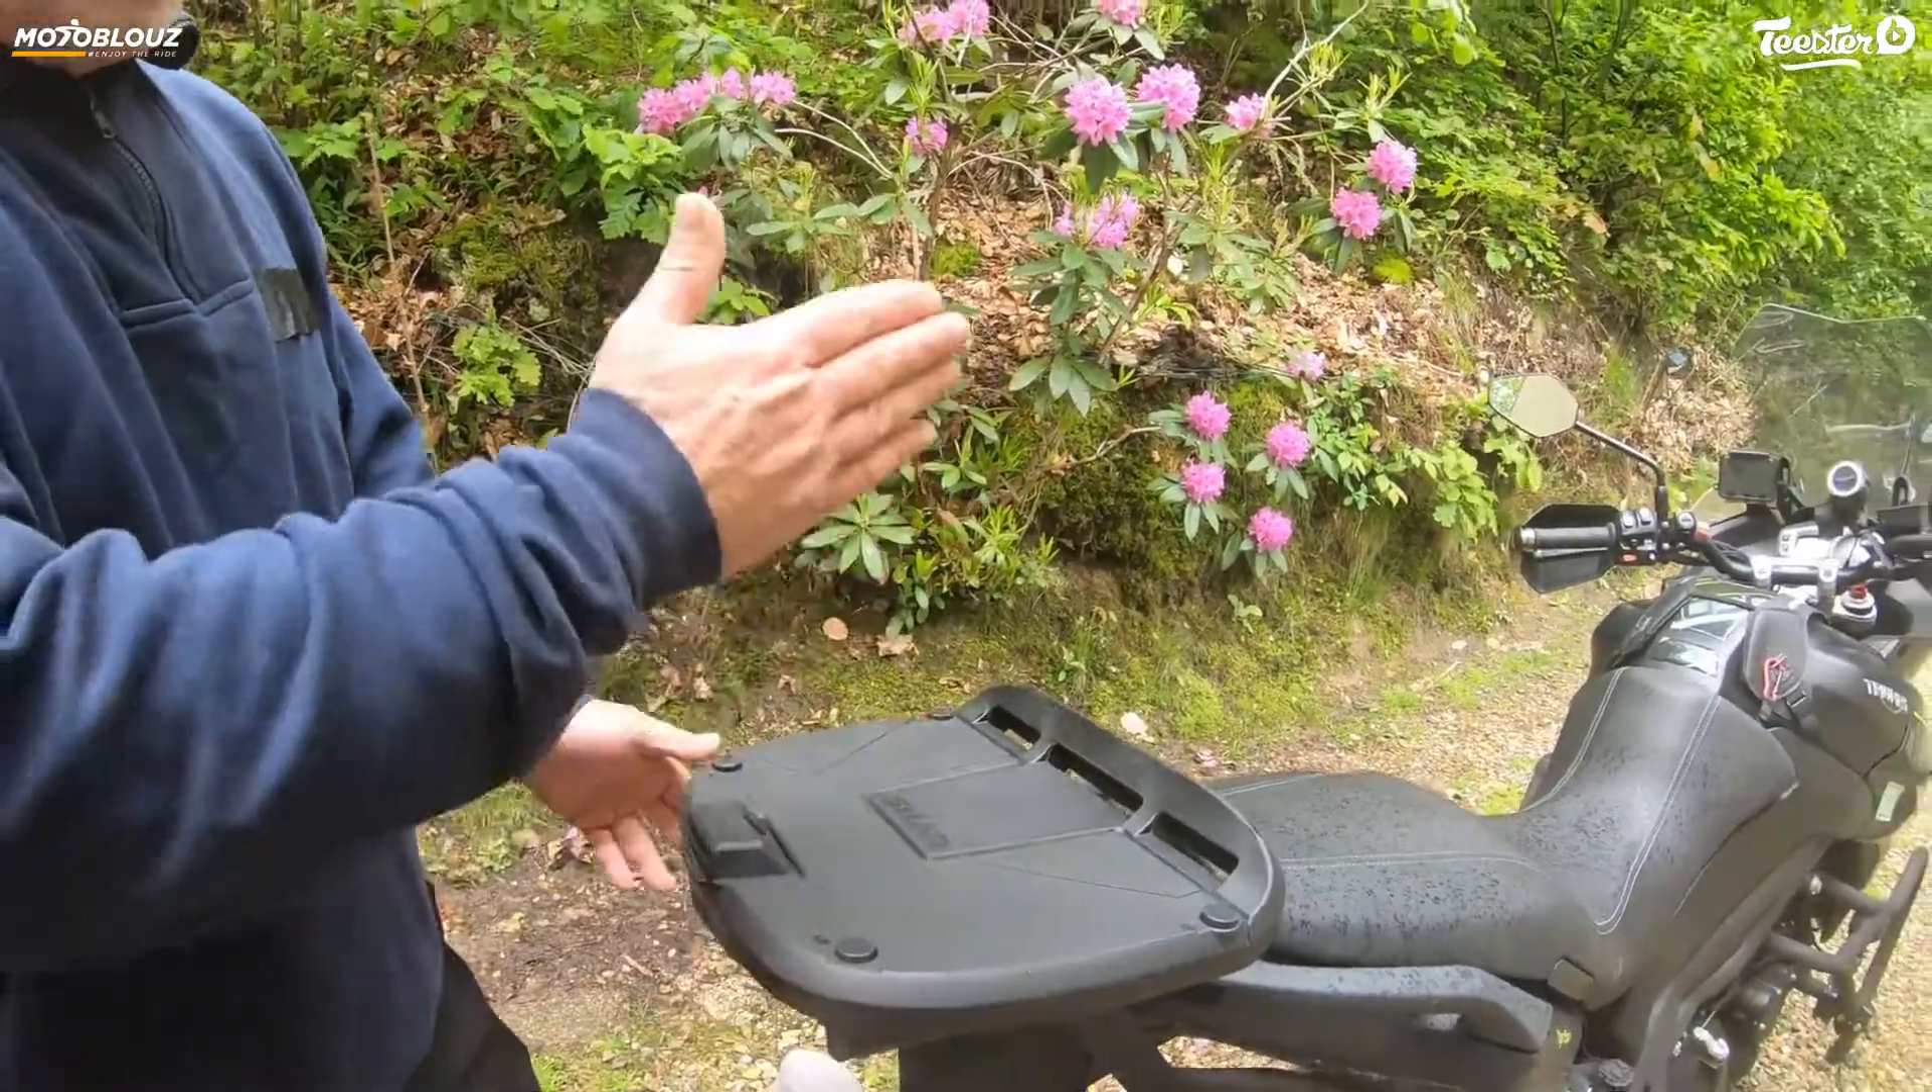Alors le support de top case est monté.